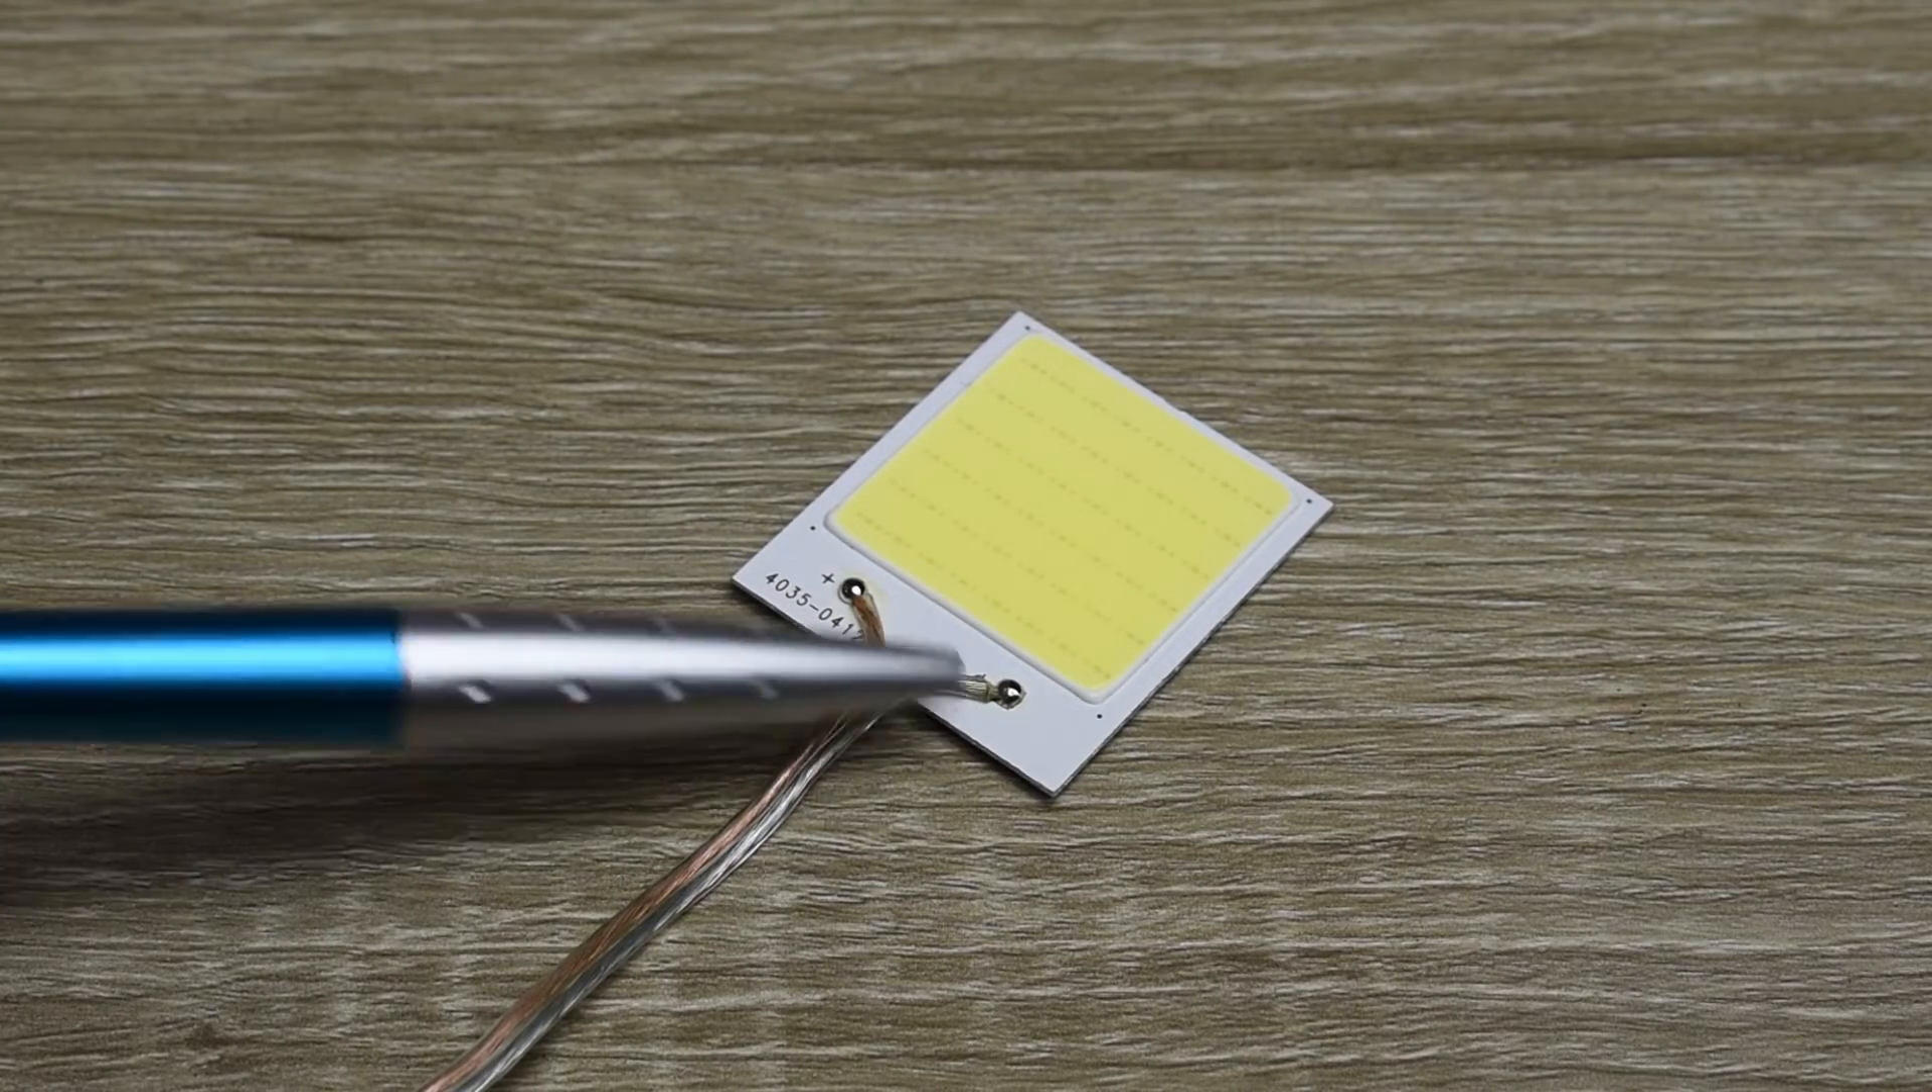And right over here, you can see a very nicely soldered connection to that board.